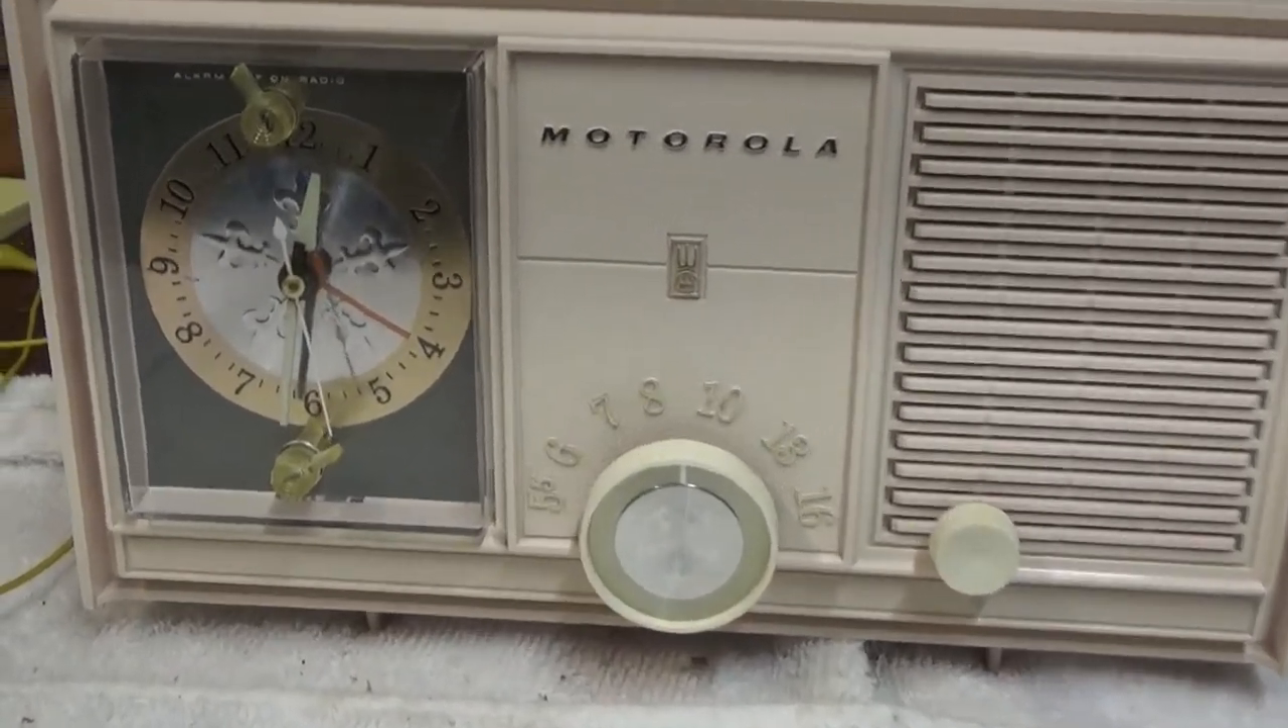I got the clock remounted and assembled back in the radio and let's see if you can even hear it.